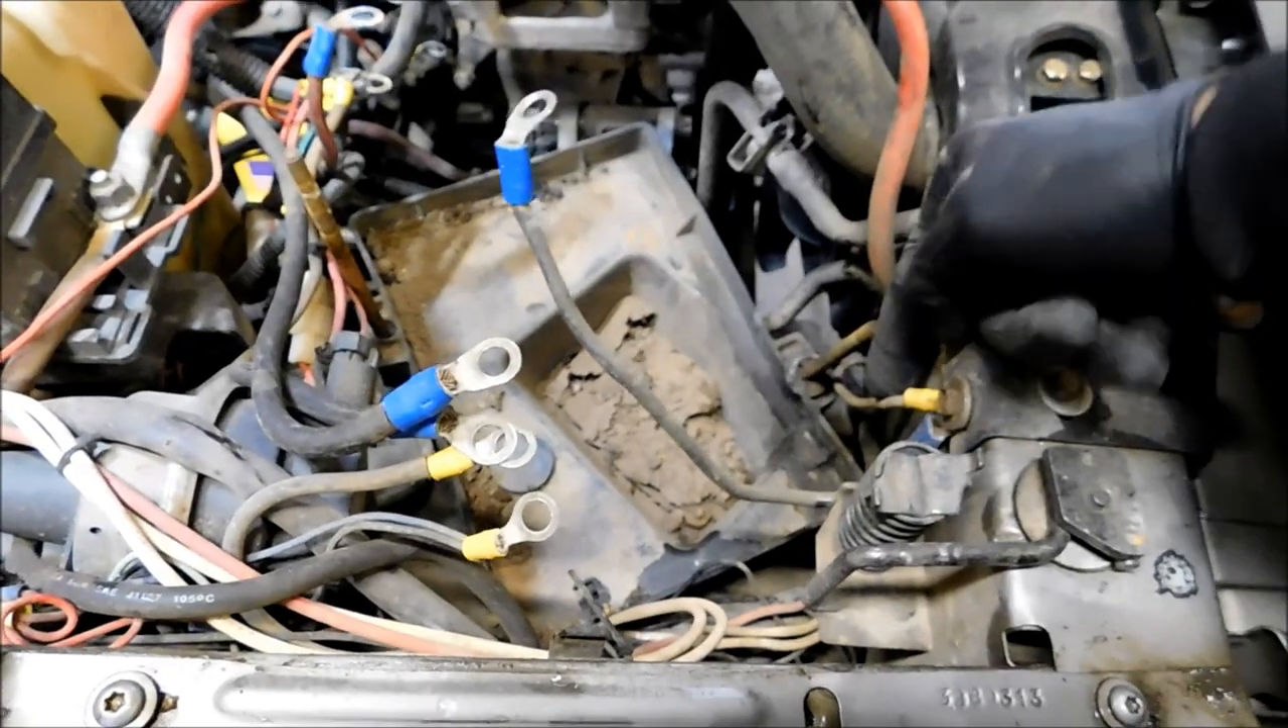All right so I got my battery out.